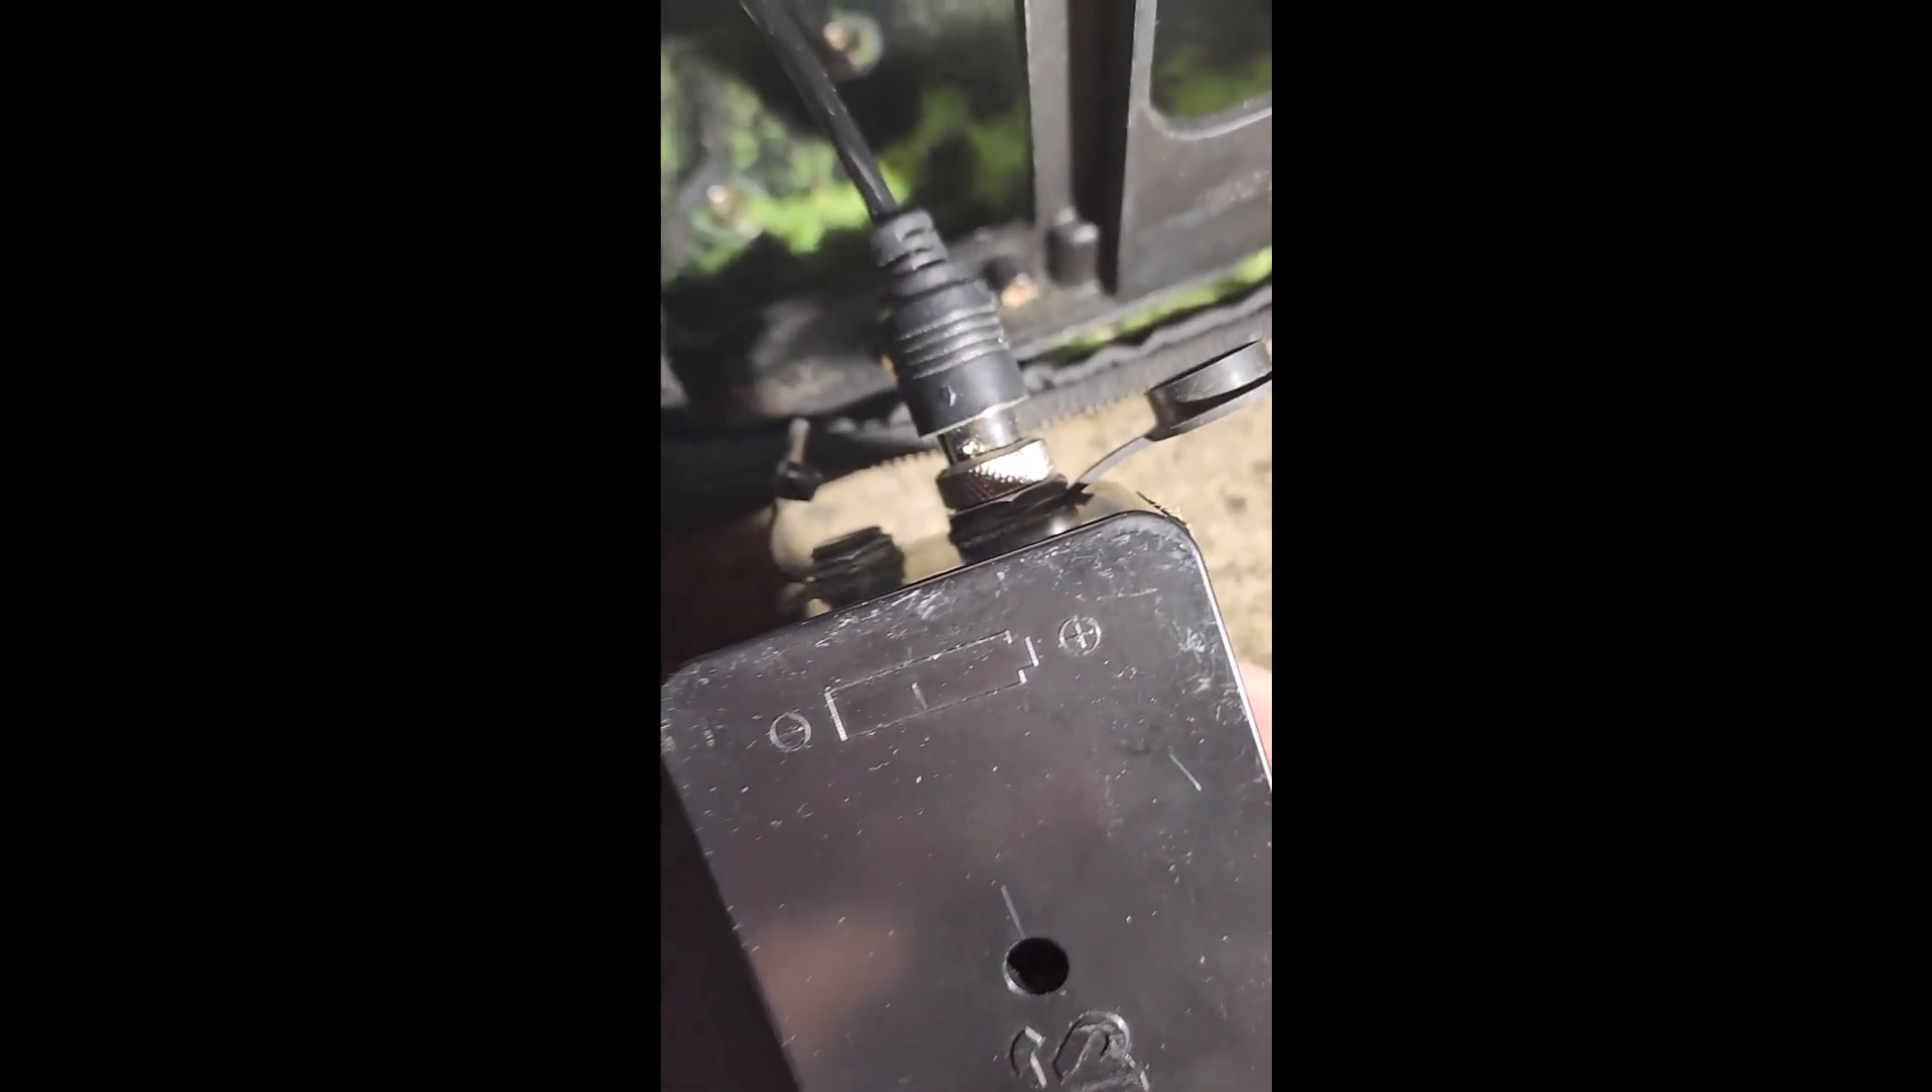So now I've got the adapter plugged into the battery pack.